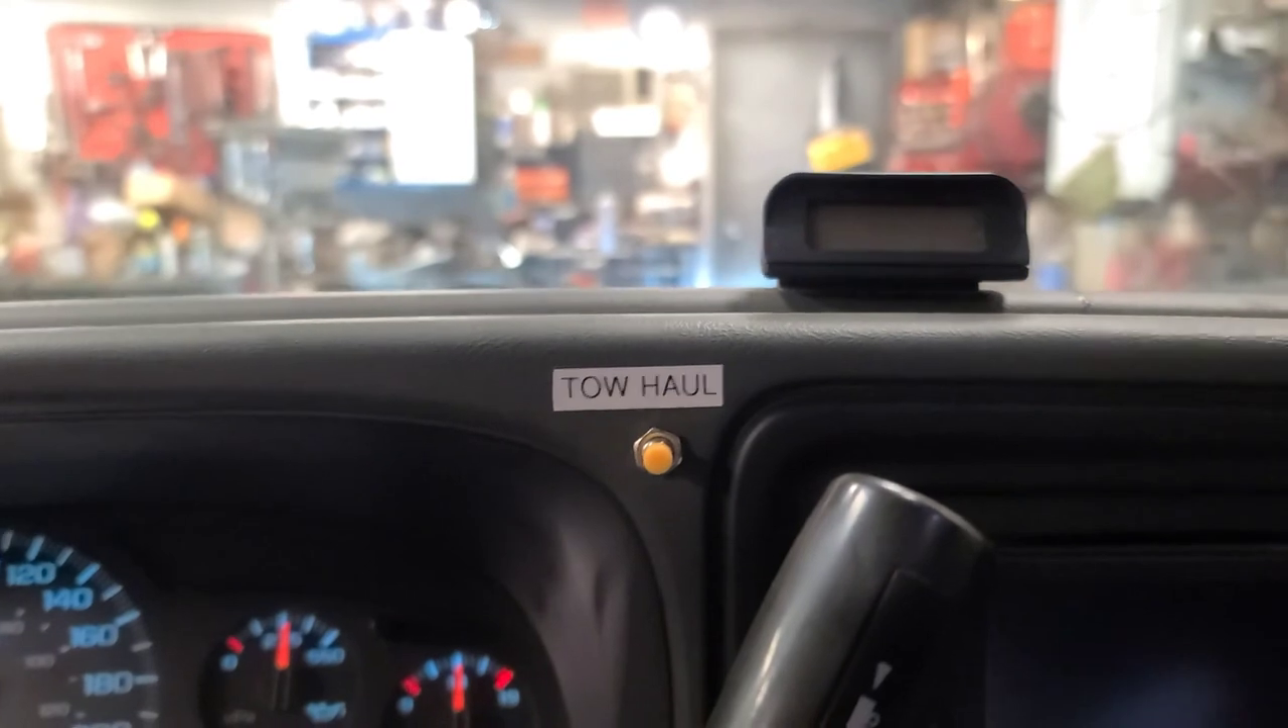So there's the button installed and of course if I press the button you can see the tow haul light comes on.